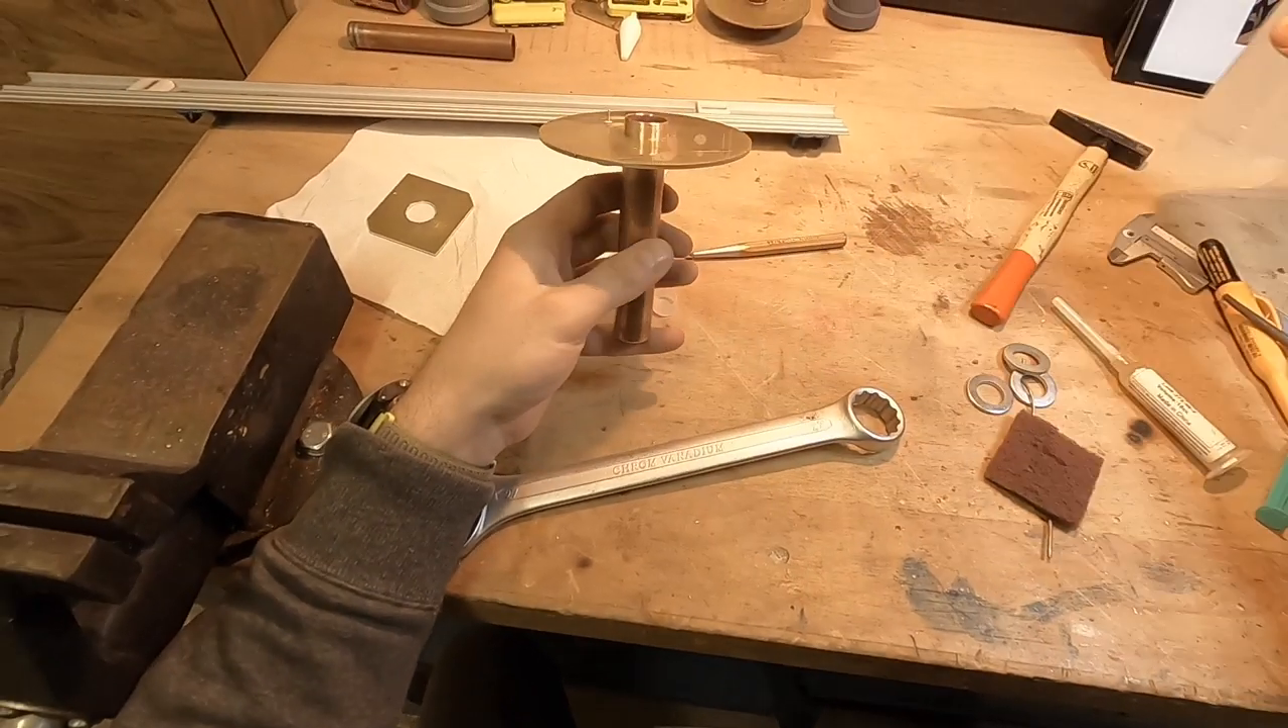So the reflector is mounted on the waveguide now and we have to put it in so that the waveguide is that the beginning of the waveguide is about 10 millimeters from the top side of the reflector.